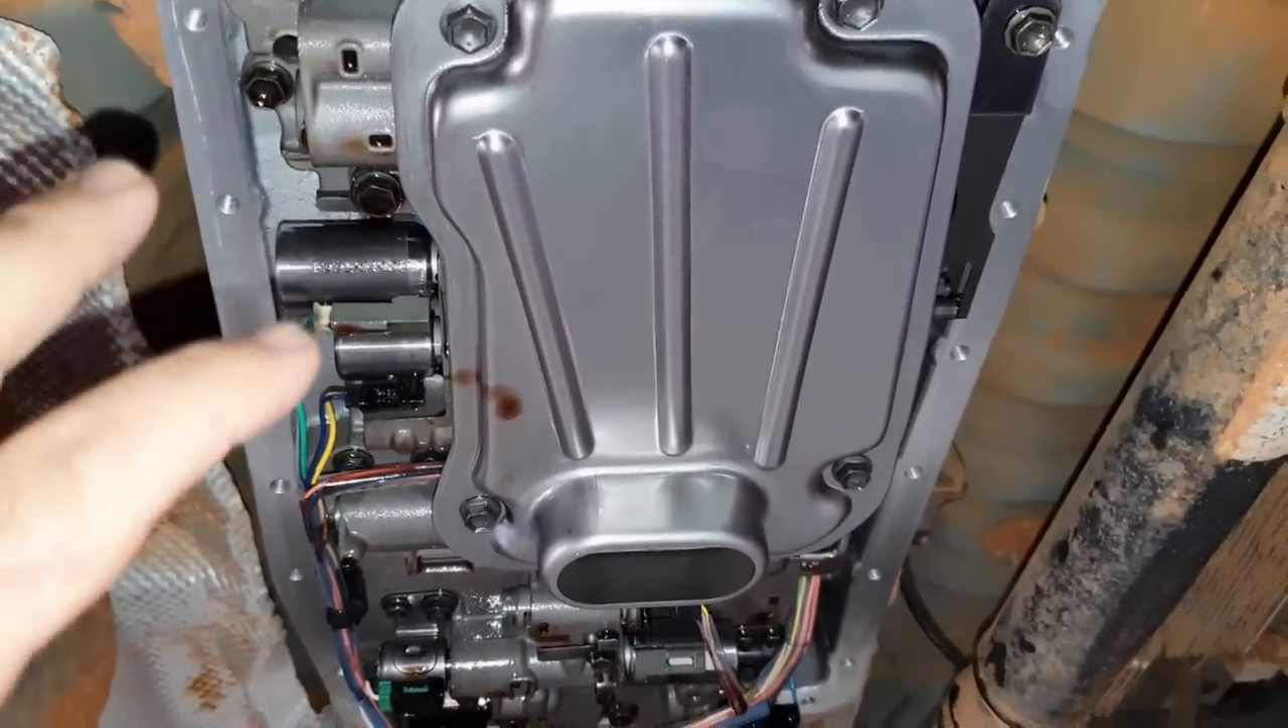O filtro novo no lugar. Ó que beleza. Filtro novo no lugar.